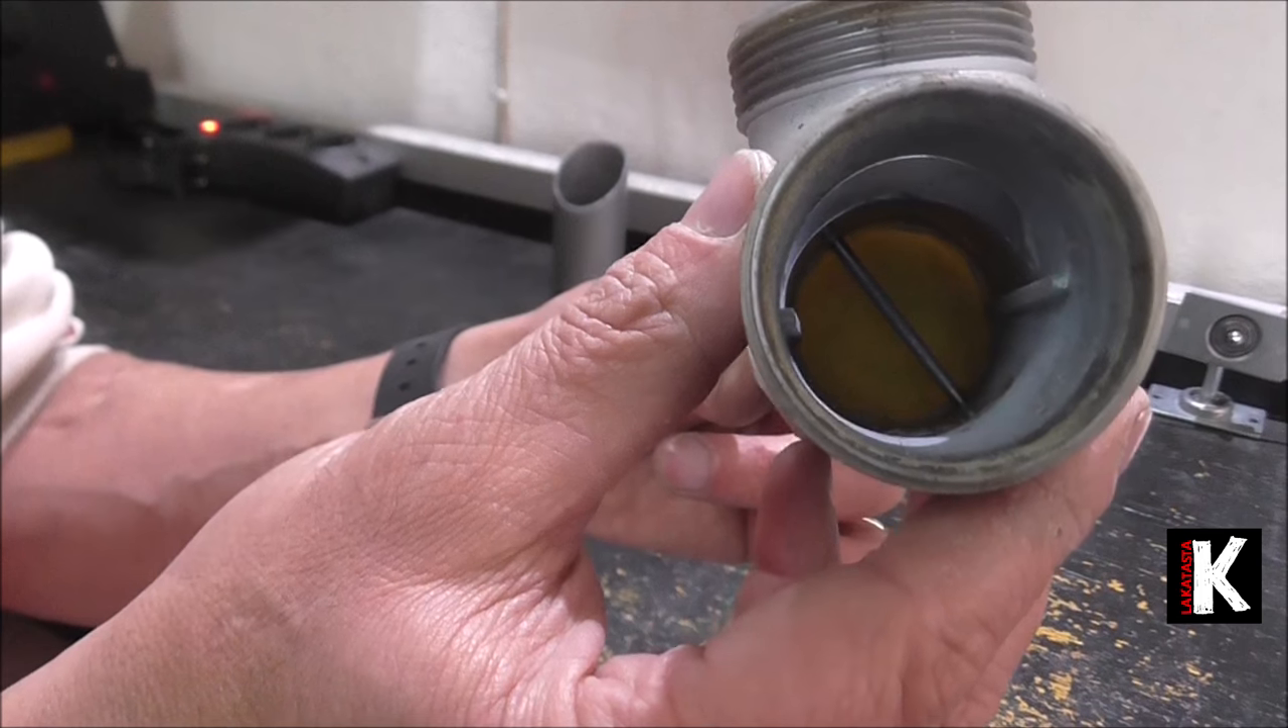Ci ho inserito come vedete un pezzo di ferro una barretta di ferro di traverso.